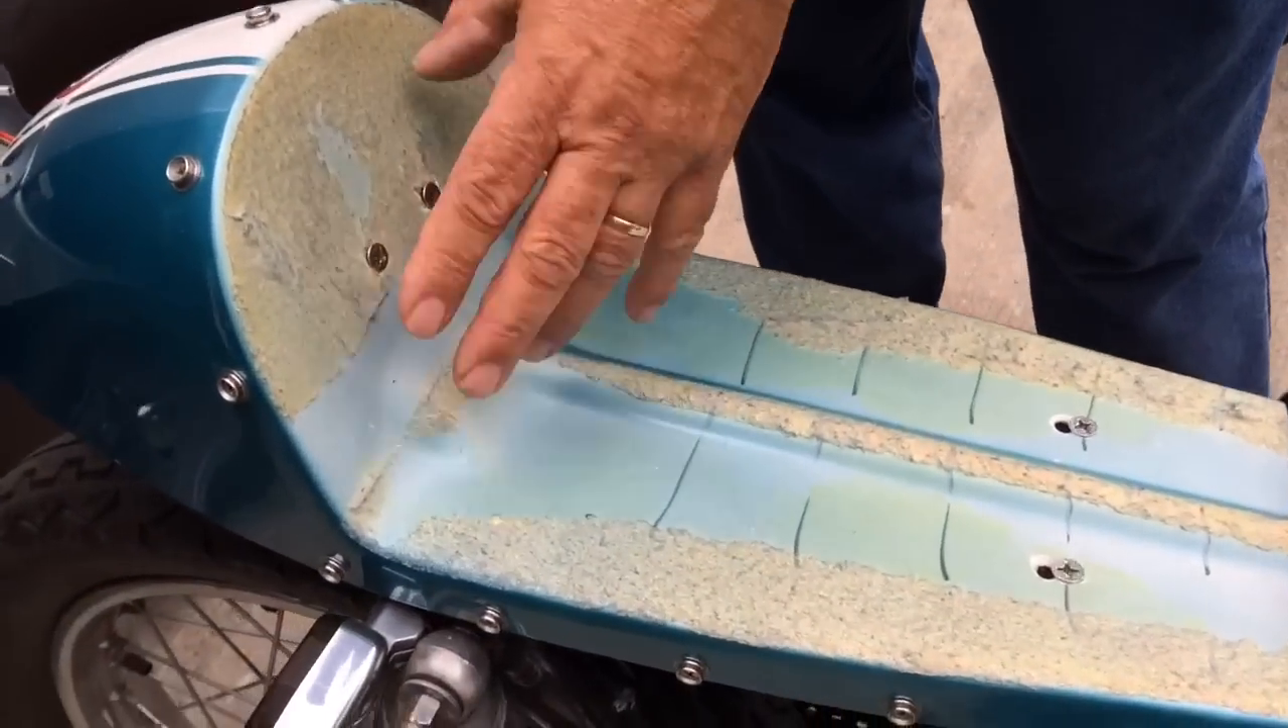We've removed the pad now if you'll look you'll see the screws.